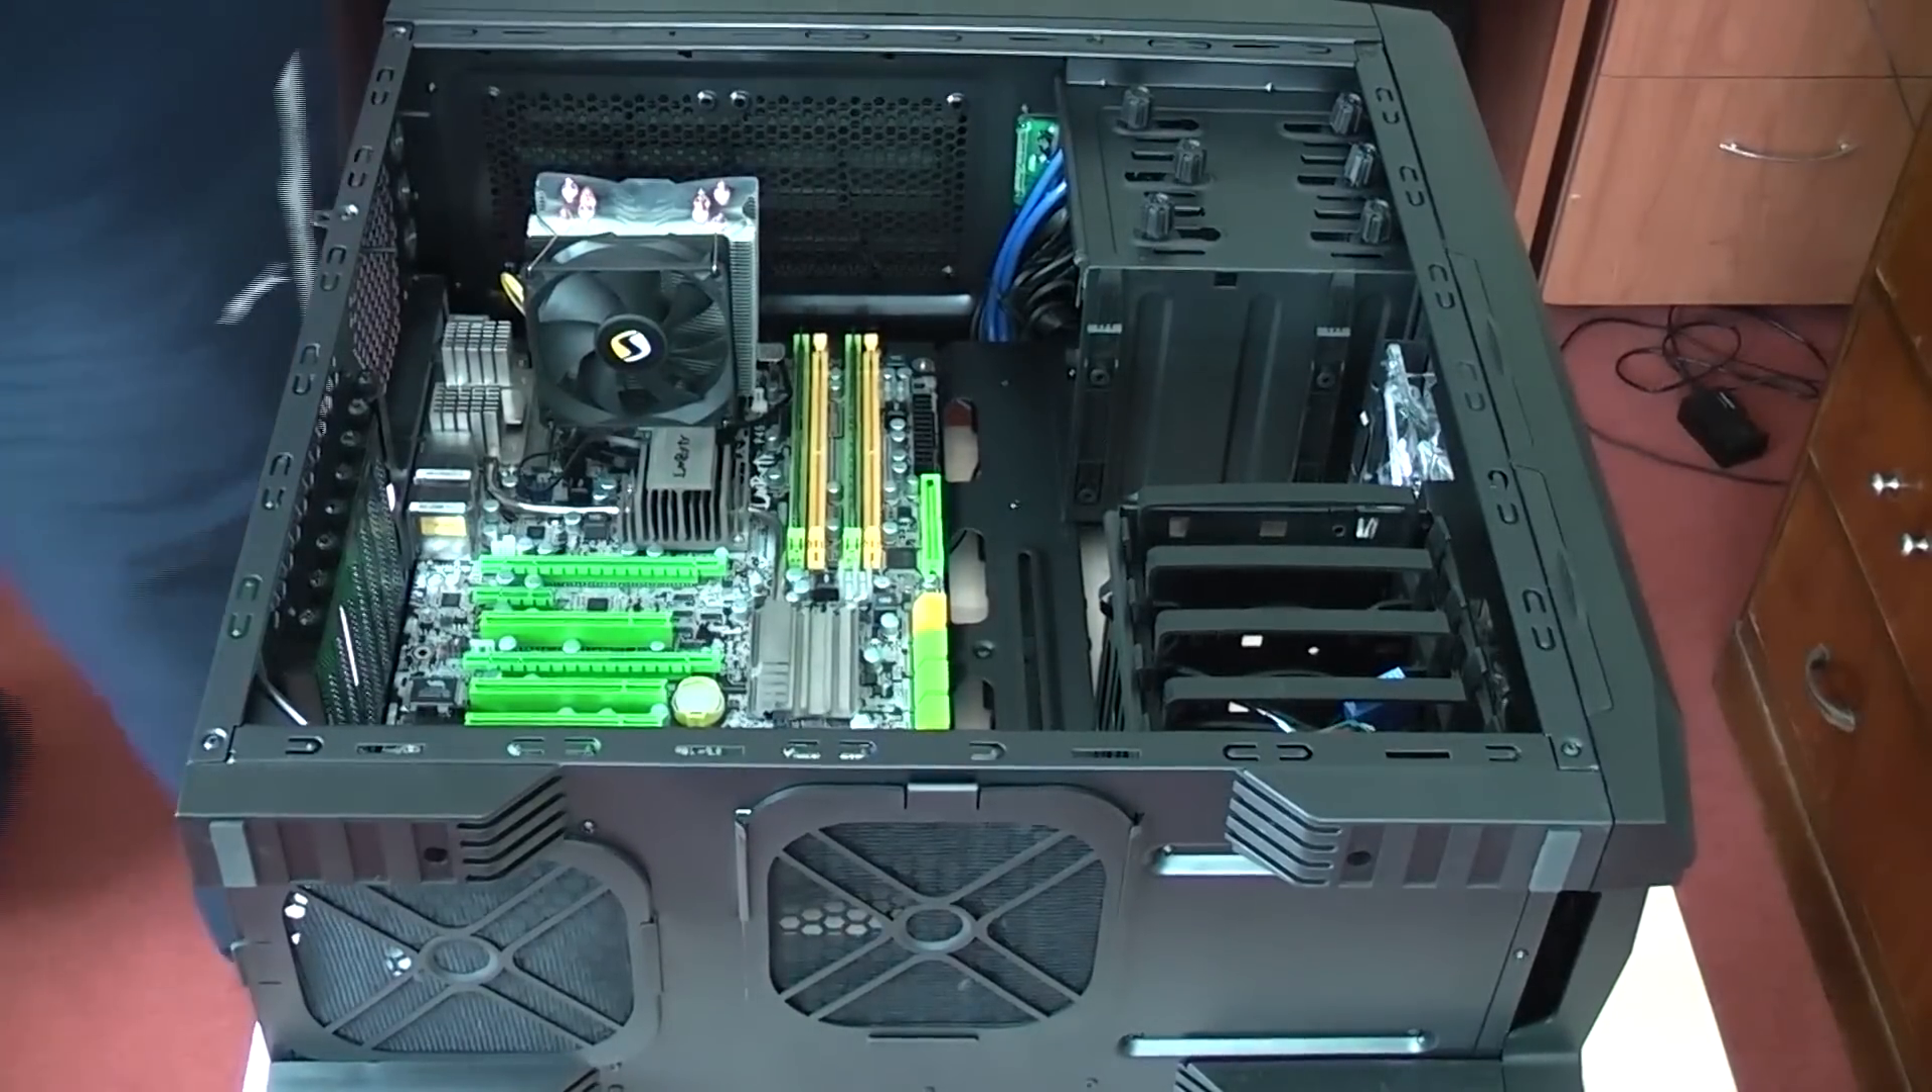Słuchajcie, mamy to teraz zamontowane. Płyta główna już nam siedzi.